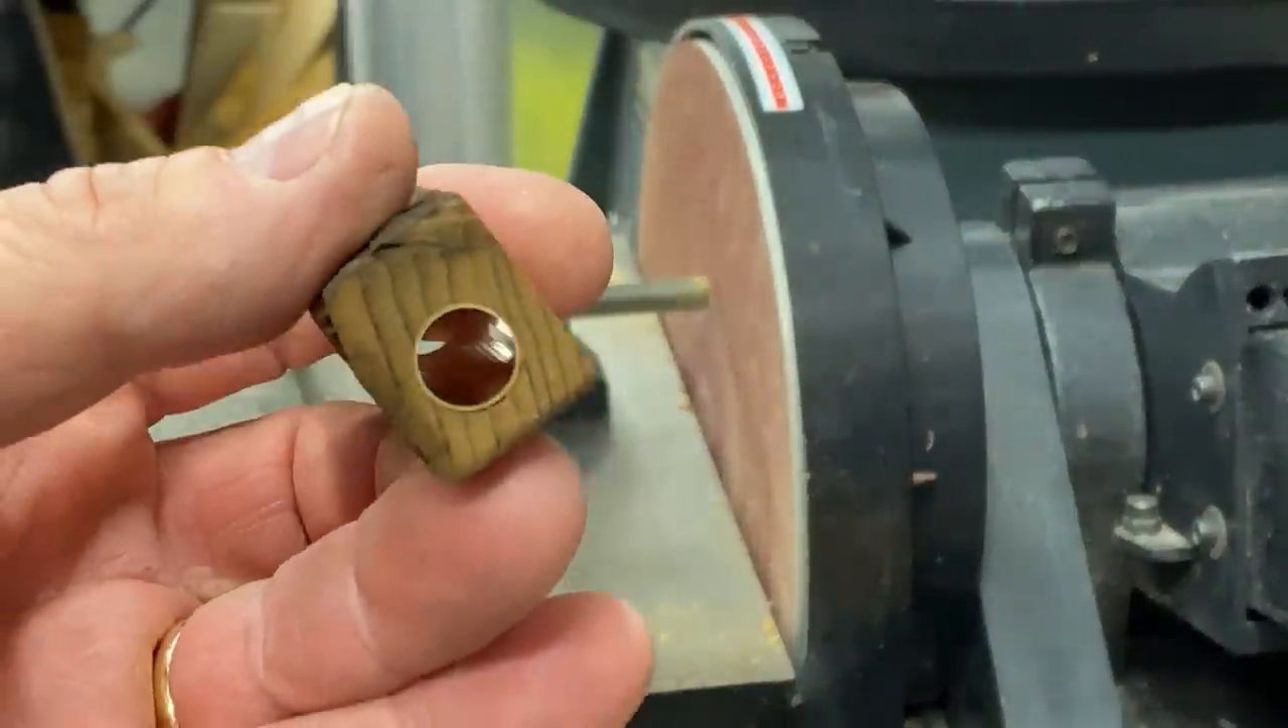And if we take a closer look, you can see the brass tube right up against the edge of the blank.